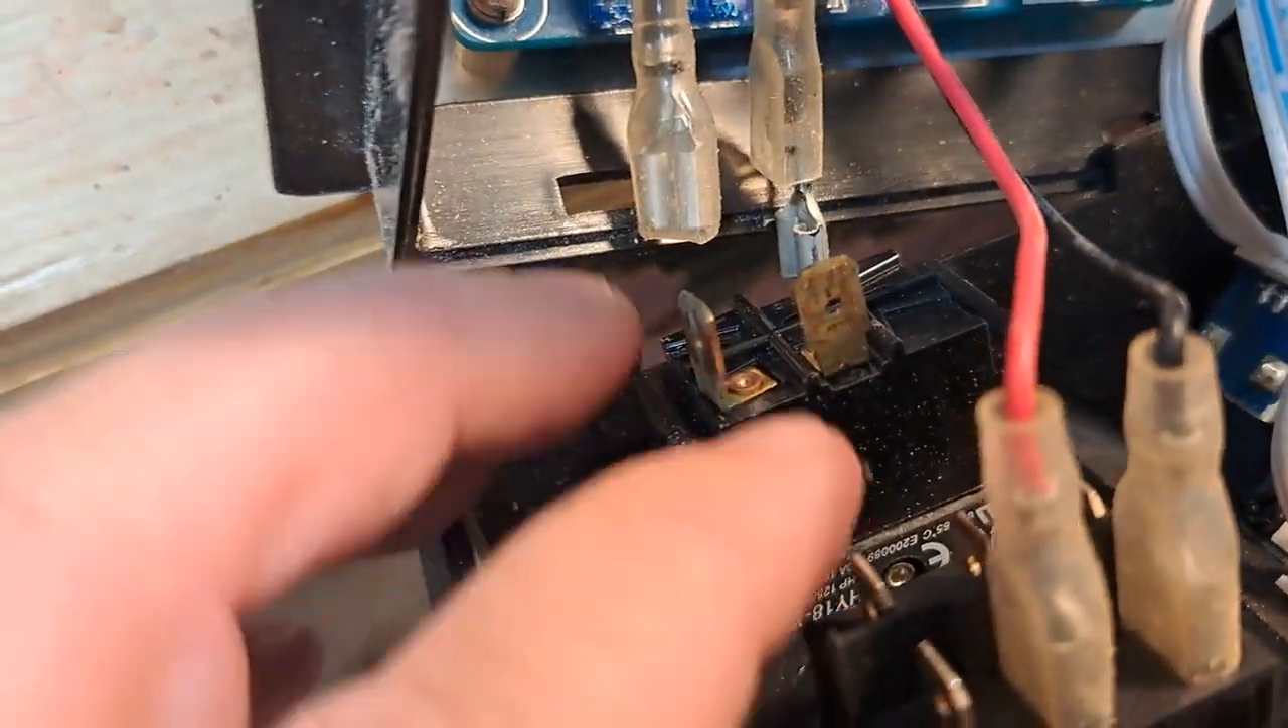And the two connectors just slid right off.